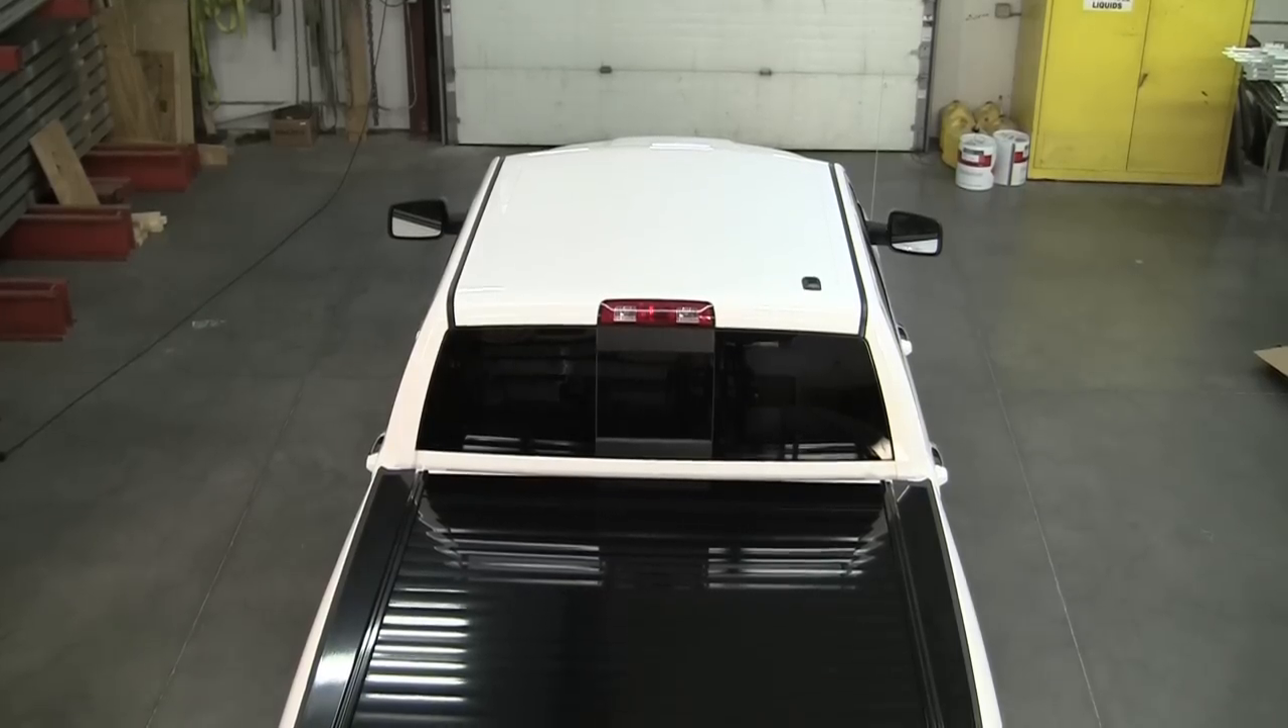Now that the Retrax retractable bed cover has been installed, you're ready to take it out on the road.